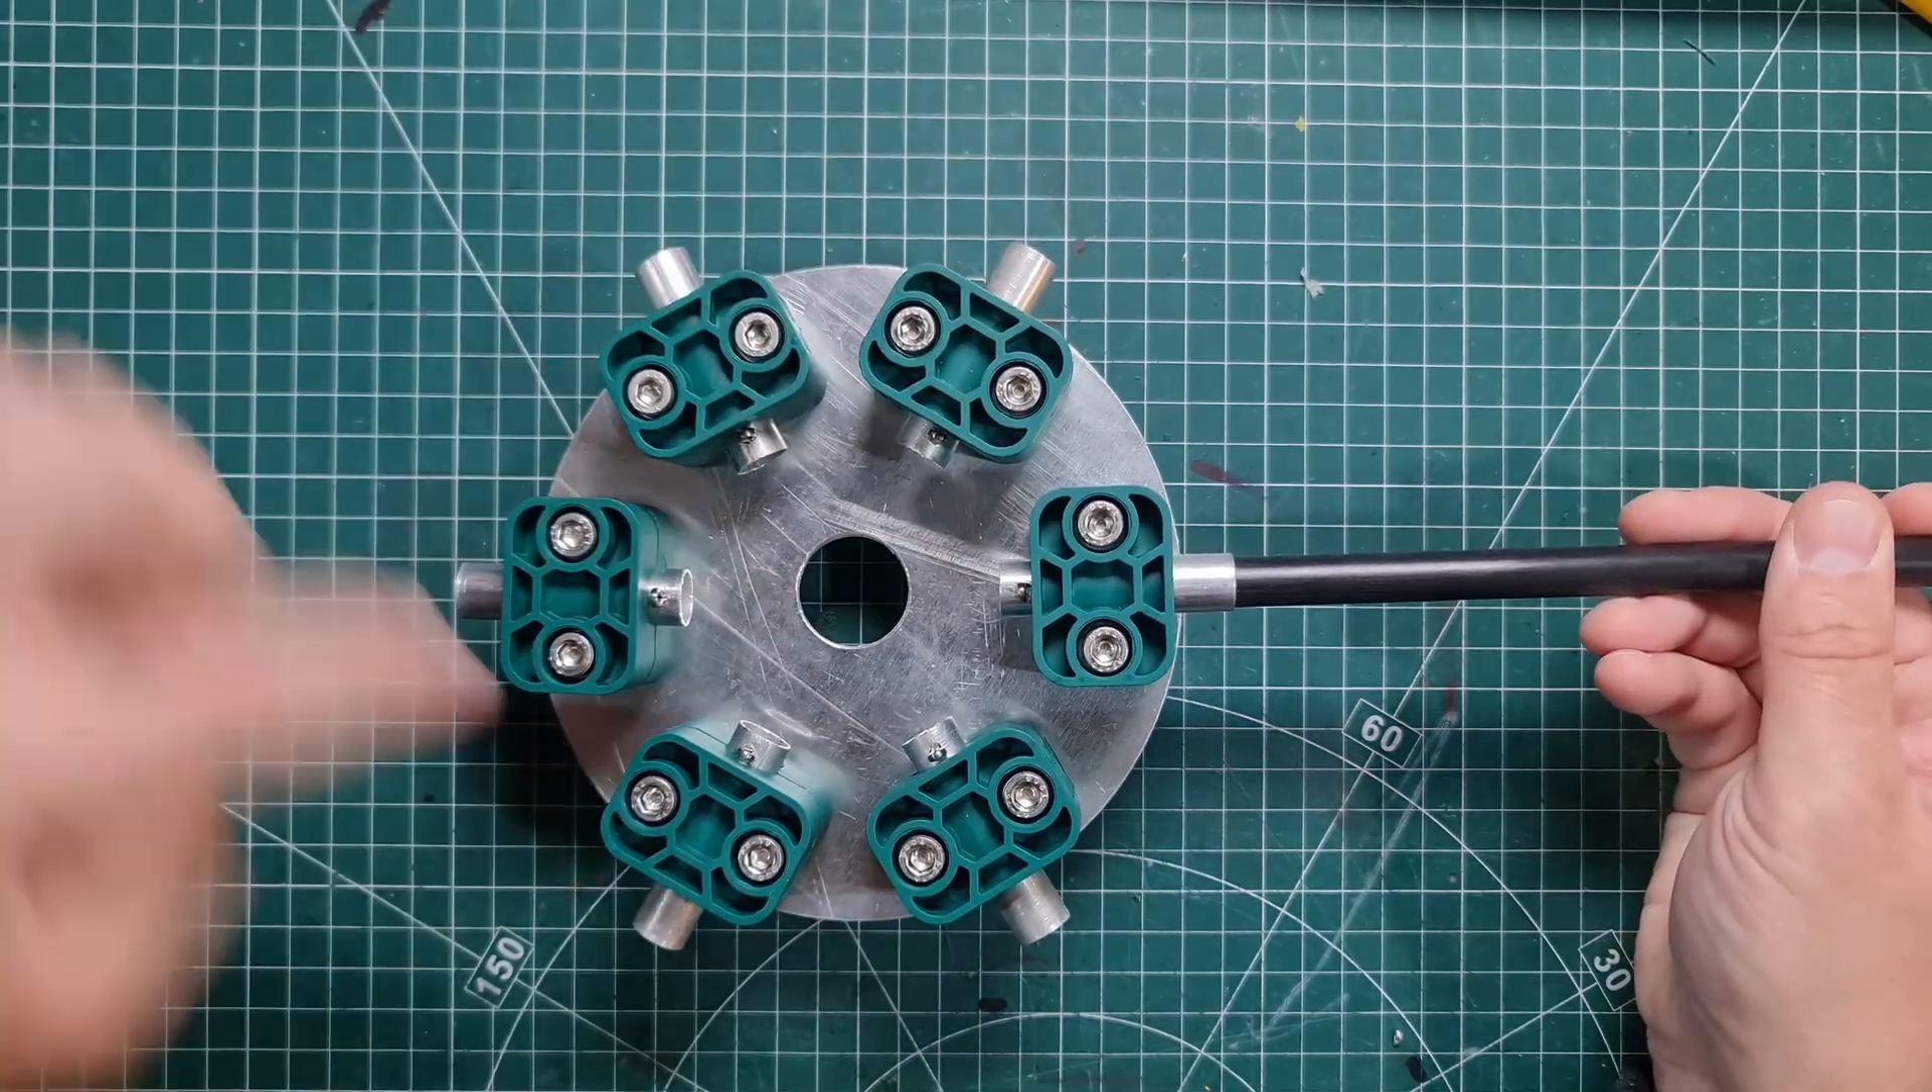Now, as you can see, I have aluminium tube here, fitted into these hydraulic clamps, and these just fit in nicely in there.